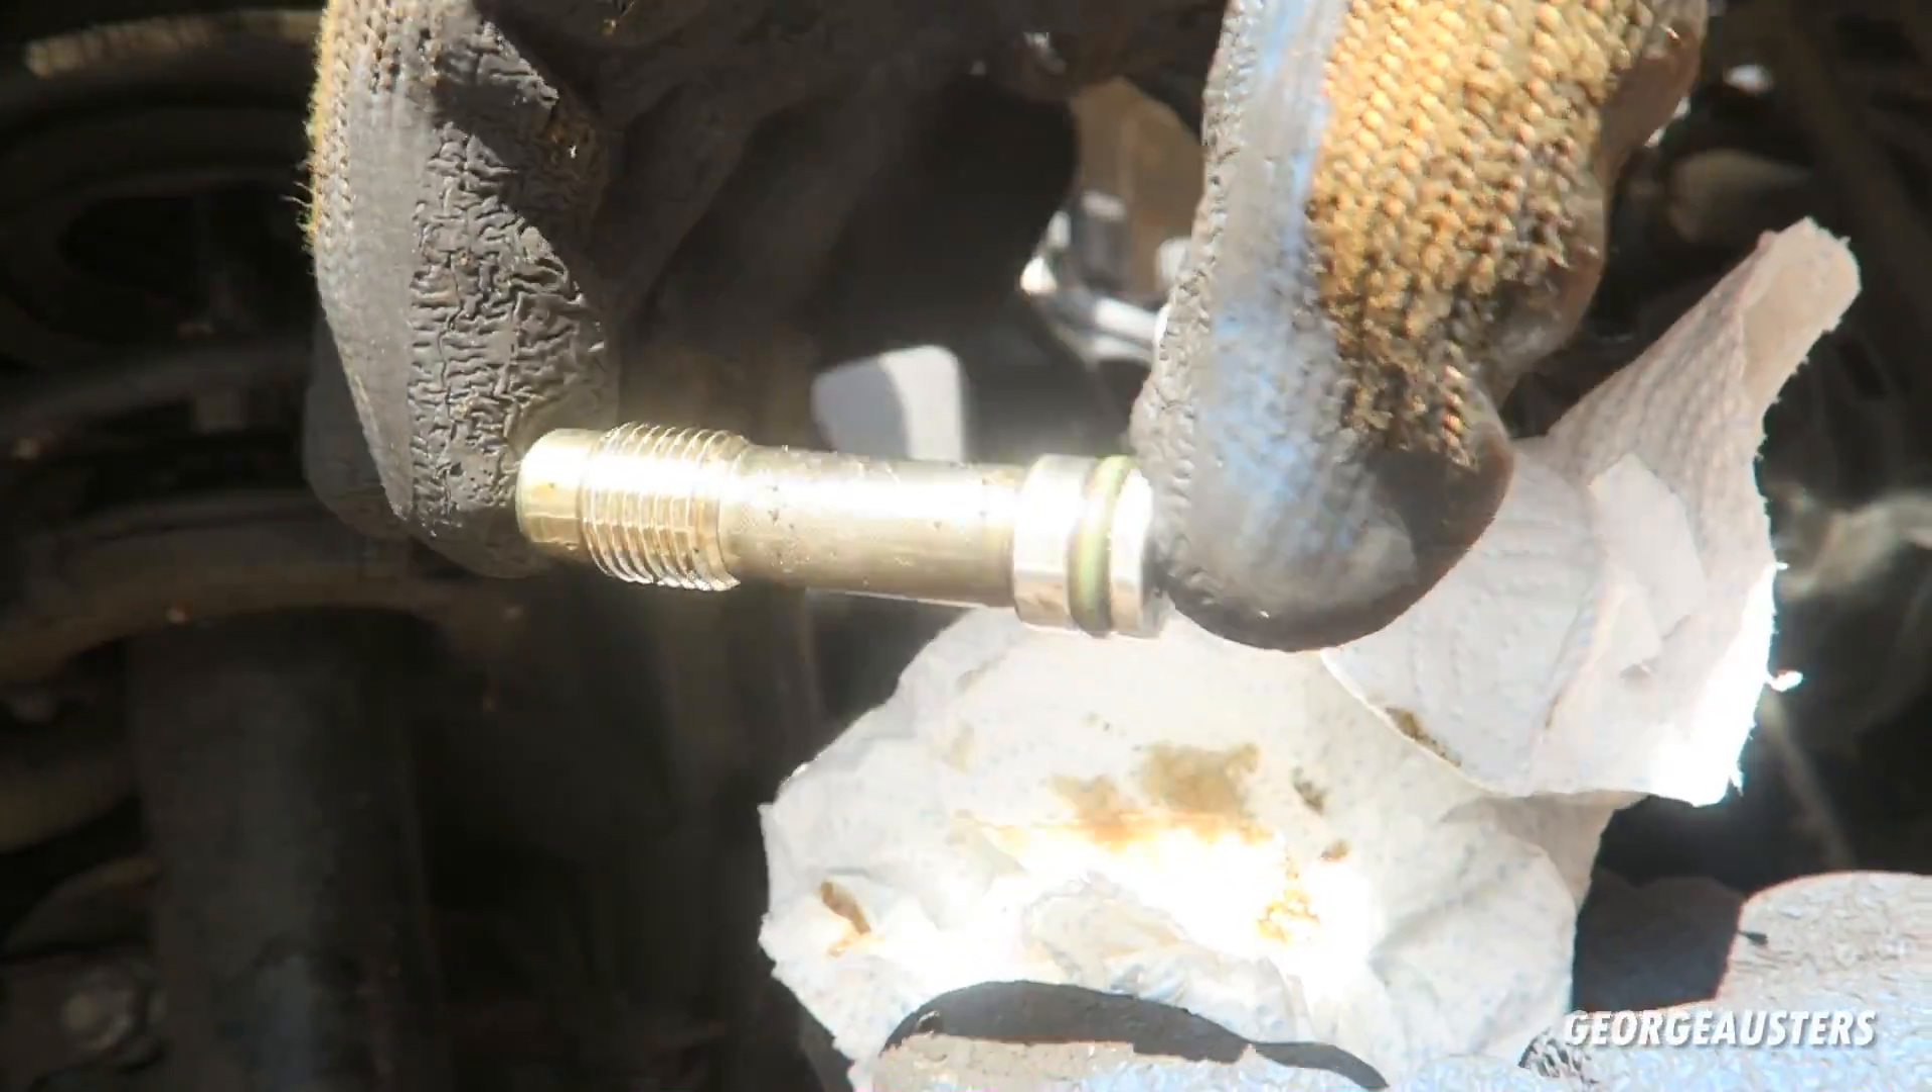And here we go, here is the first check valve removed.